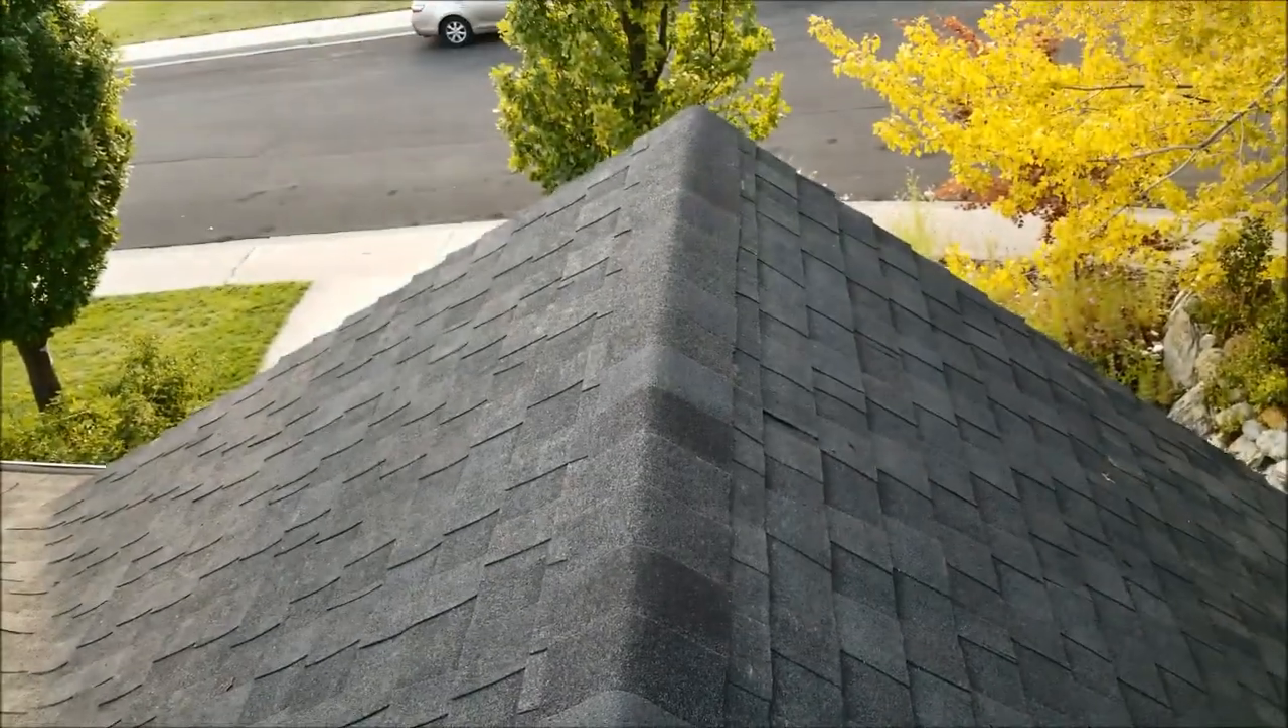Using the chalk line really helped and then I got my ridge caps on.